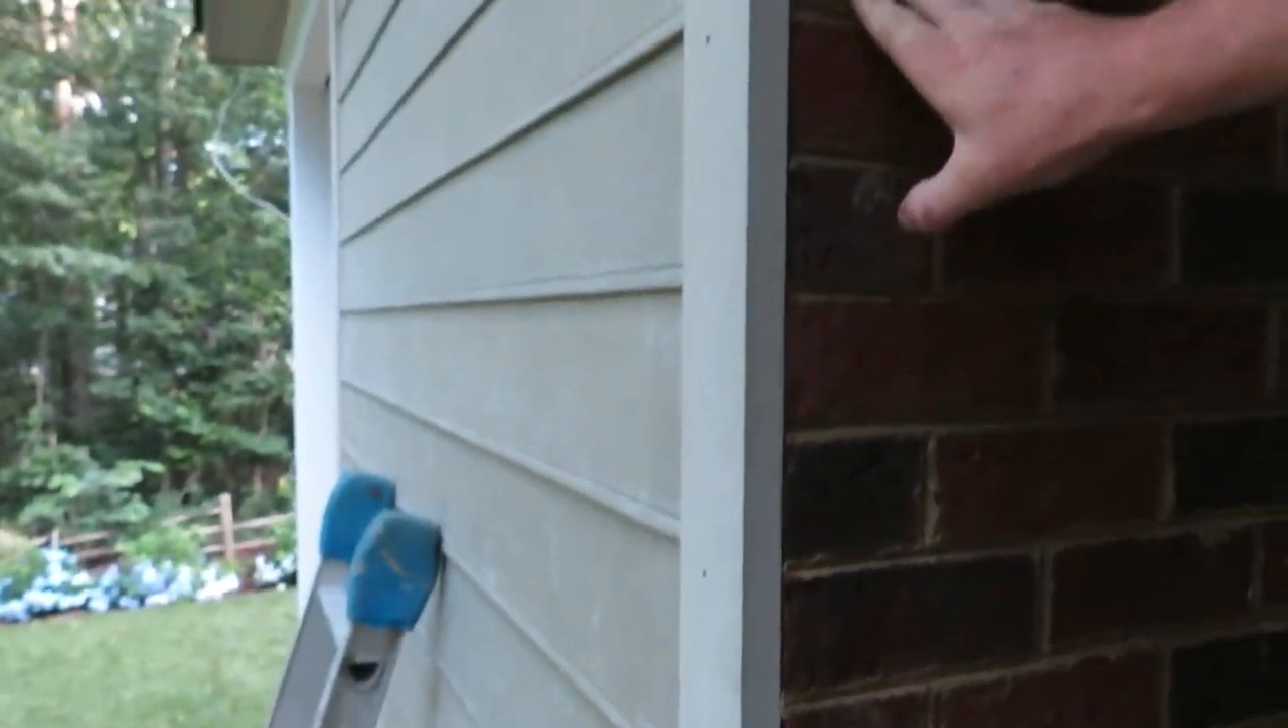And yesterday I put the siding on the back side of the fireplace here.